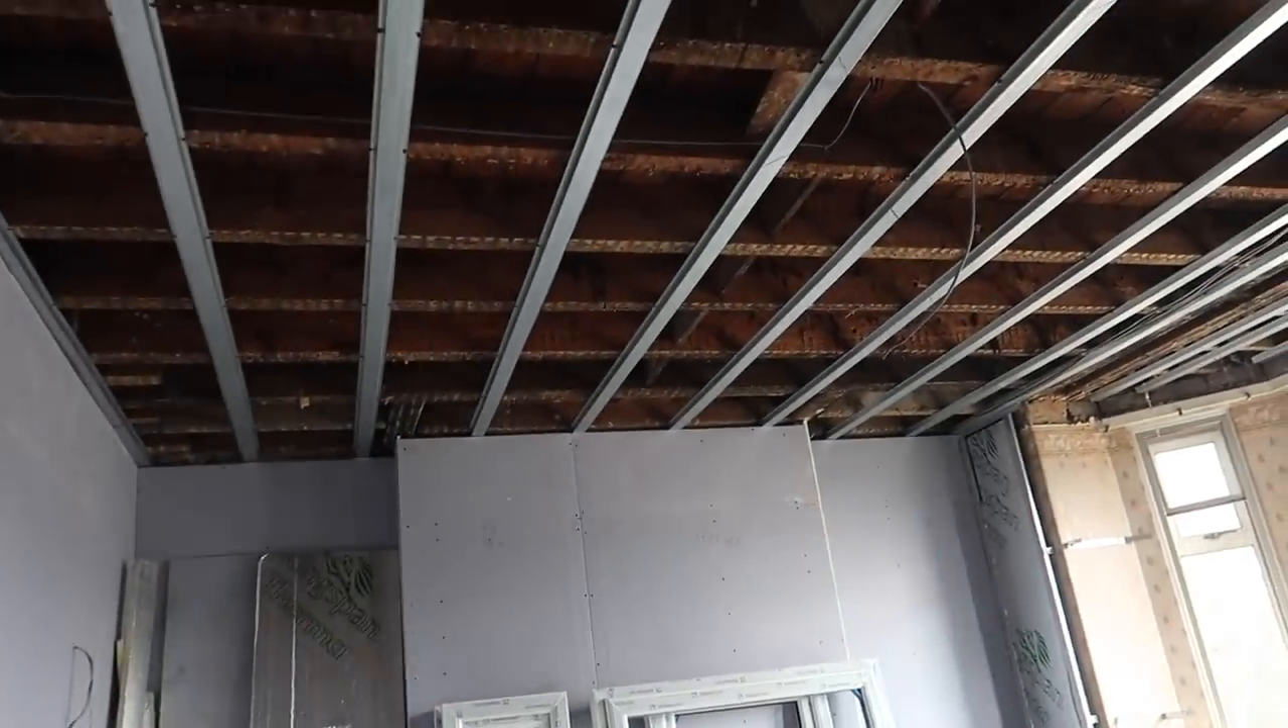Ceilings still need to be done.